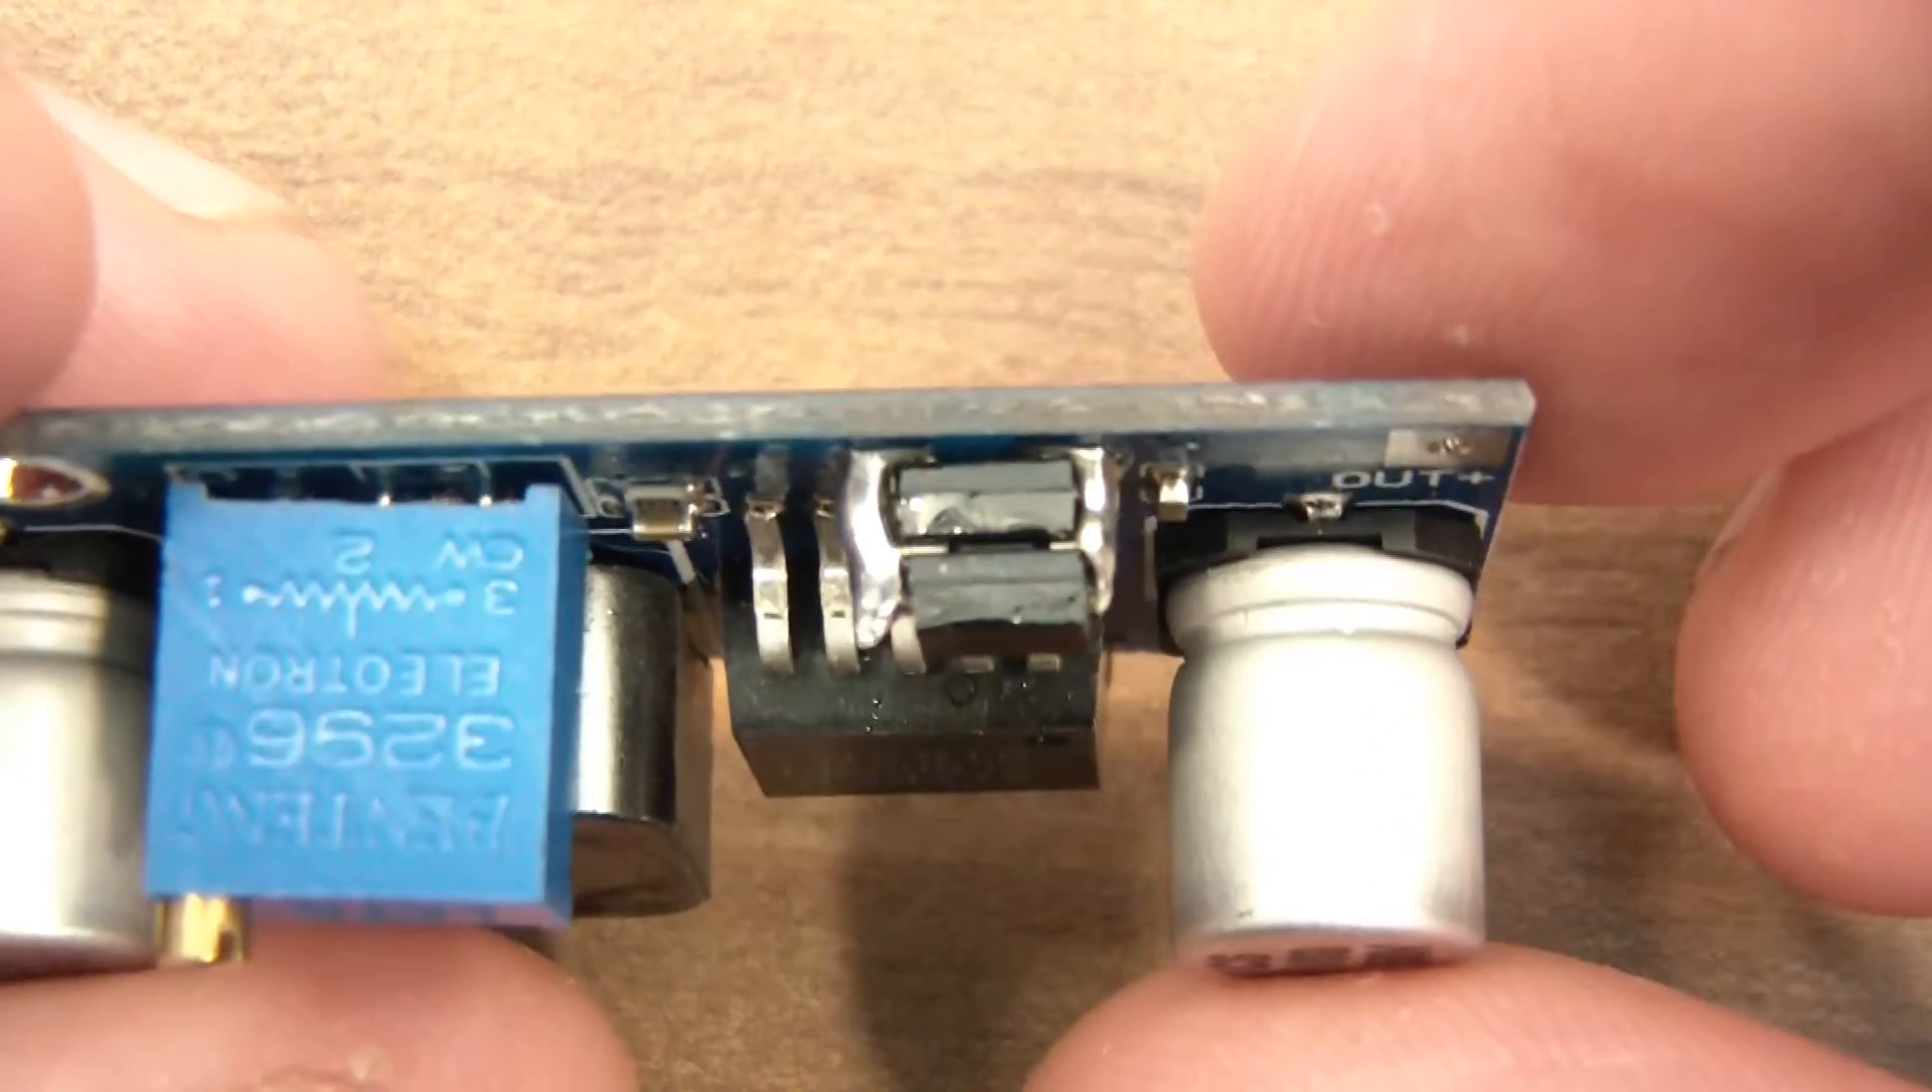And now you can see that I've got two diodes on top of each other.